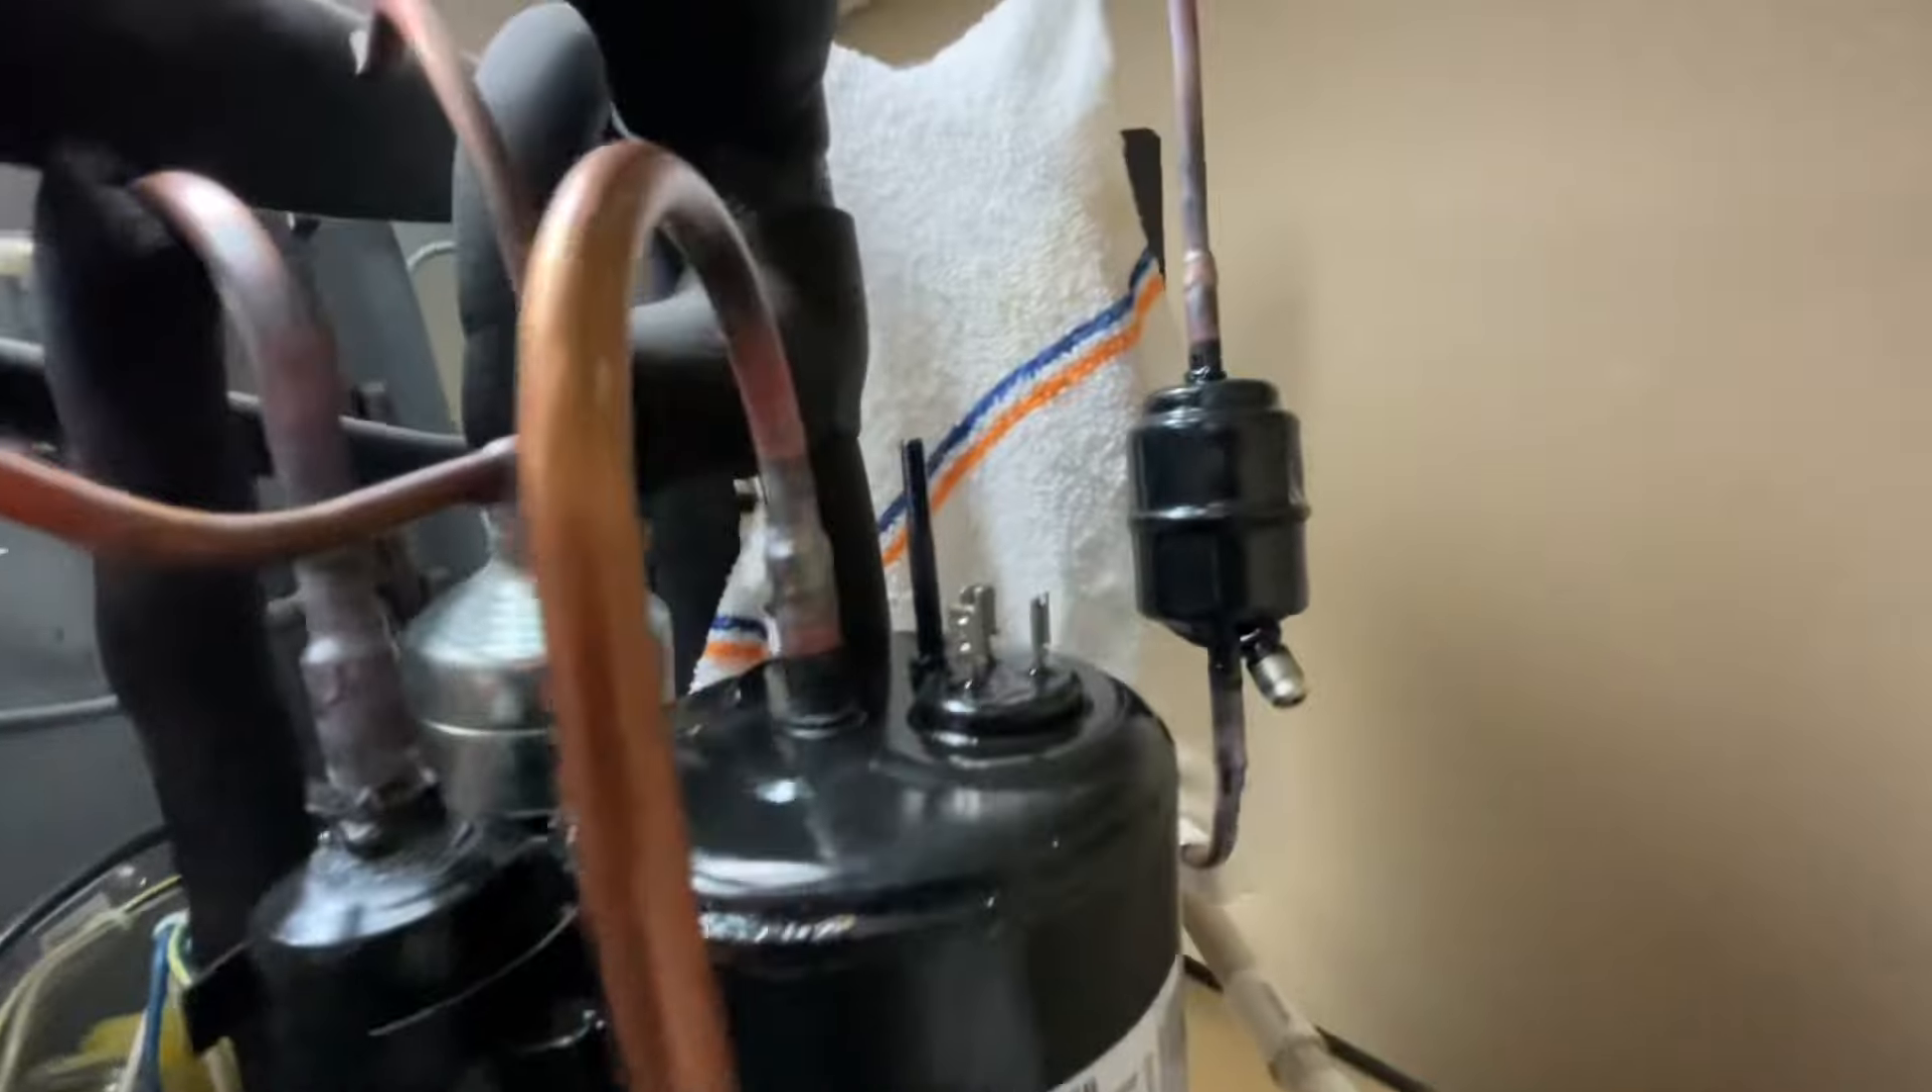I'm still purging nitrogen and my filter dryer is in place.